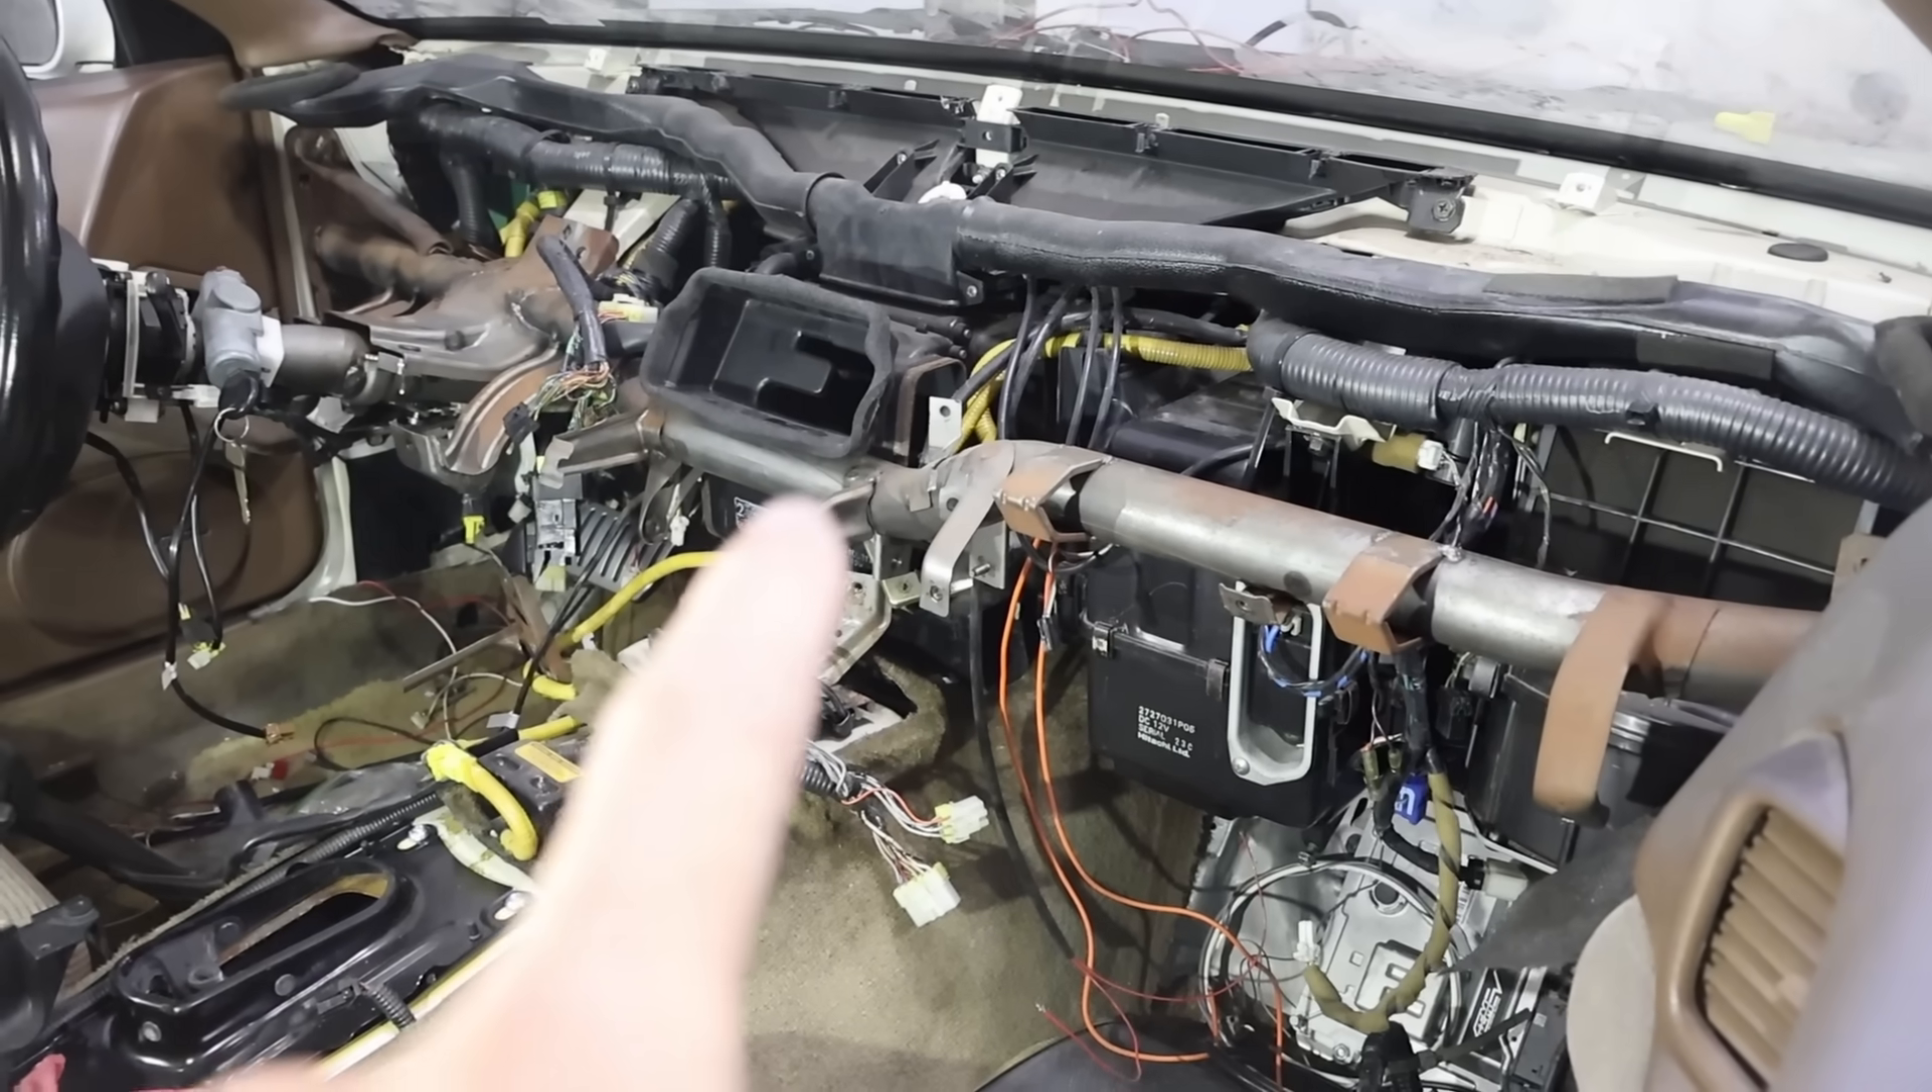We've got the dash bar back in.